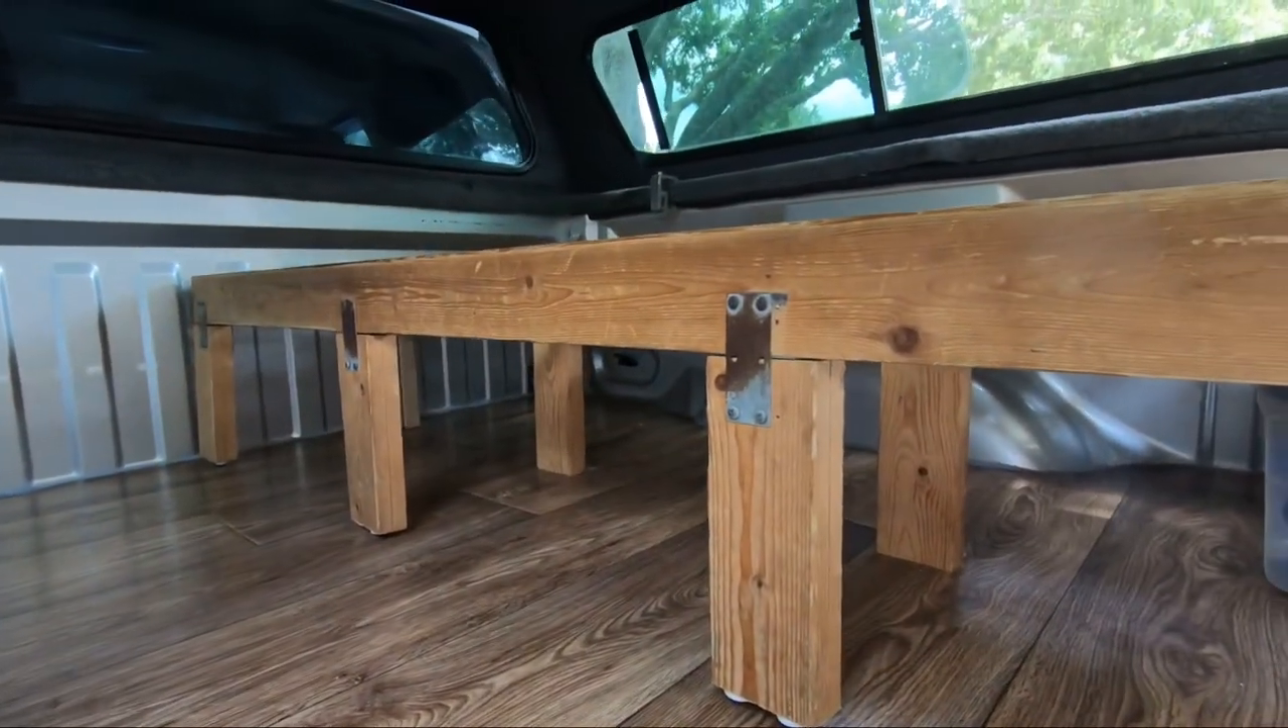See here we still have some of the old flat brackets on and we're looking to replace those with maybe three inch wide brackets in the future.